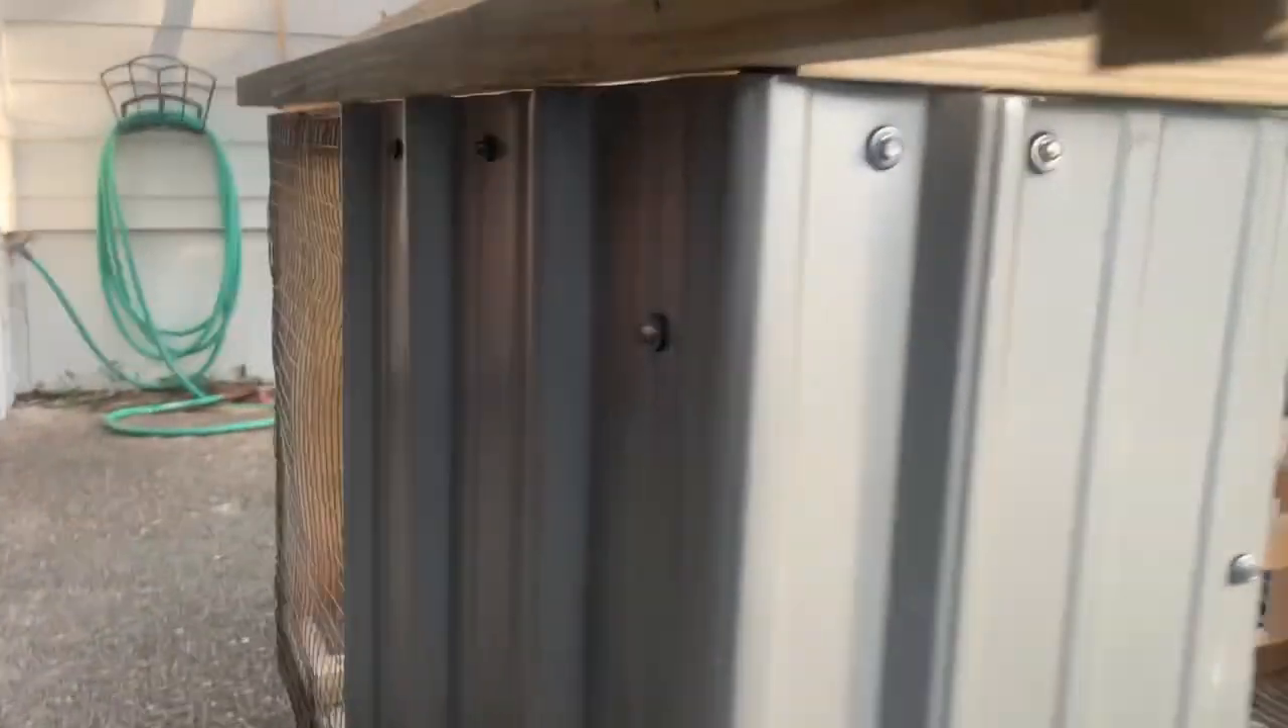I wrapped the metal siding around the outside edge. So there wouldn't be a seam, a sharp seam right in the corner.